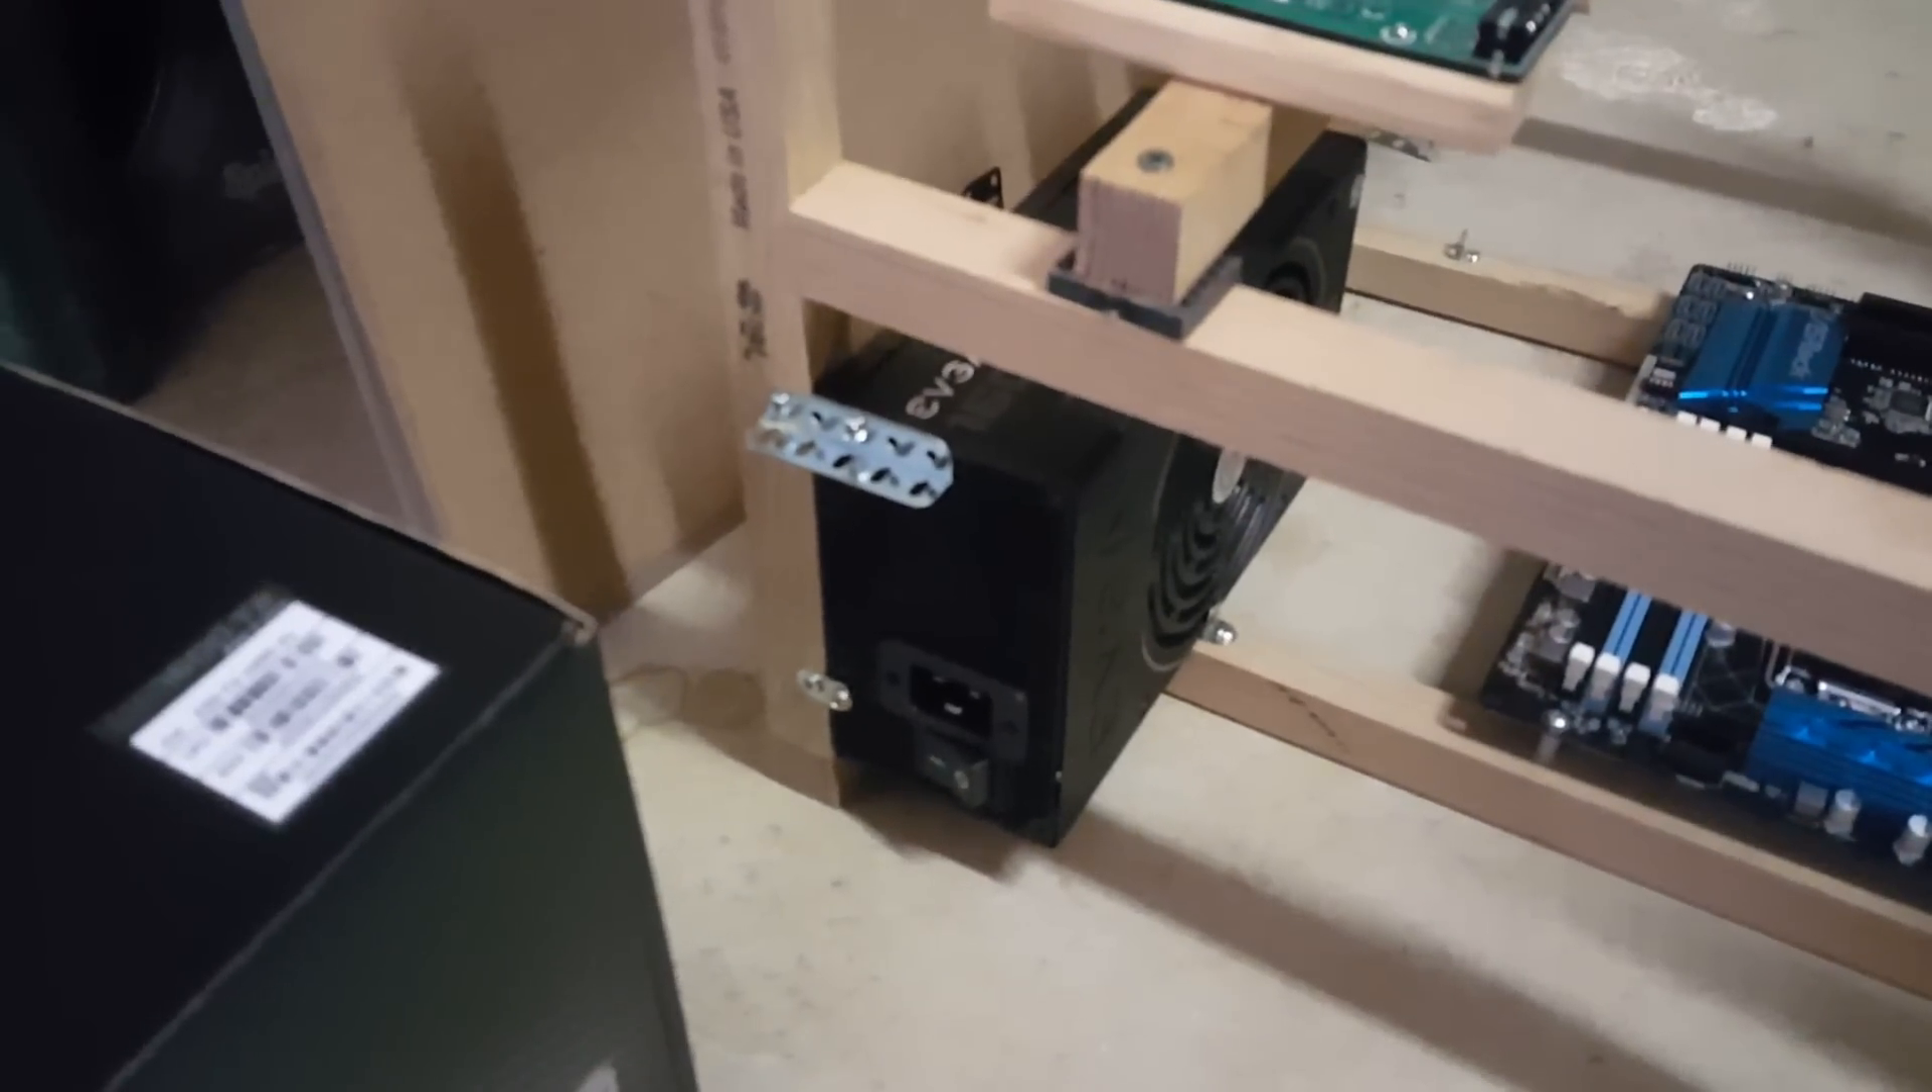The power supply just sits on this back end. I just used some brackets and screwed it into place.